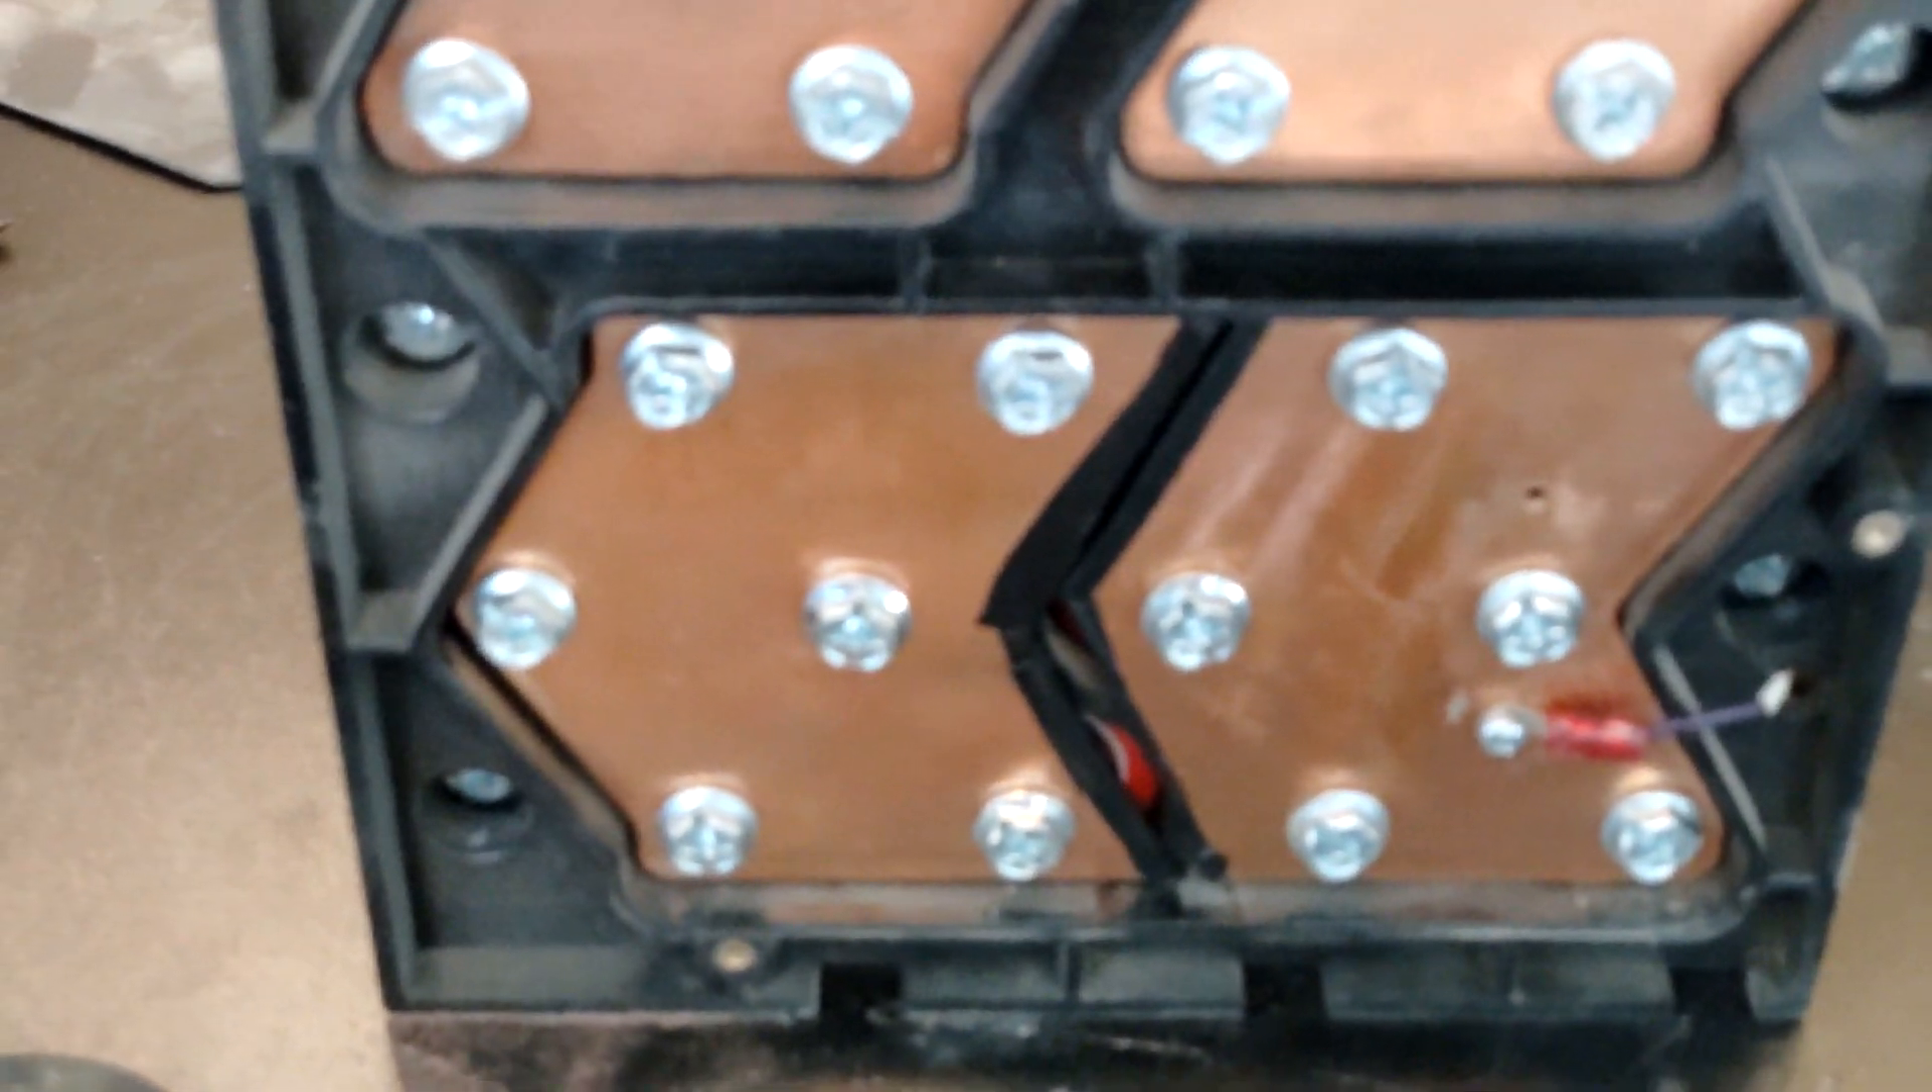All right as you can see we now have that break done we've cut those two plates apart and insulated a bit with some electrical tape and so now let's take a look and see if our work paid off.